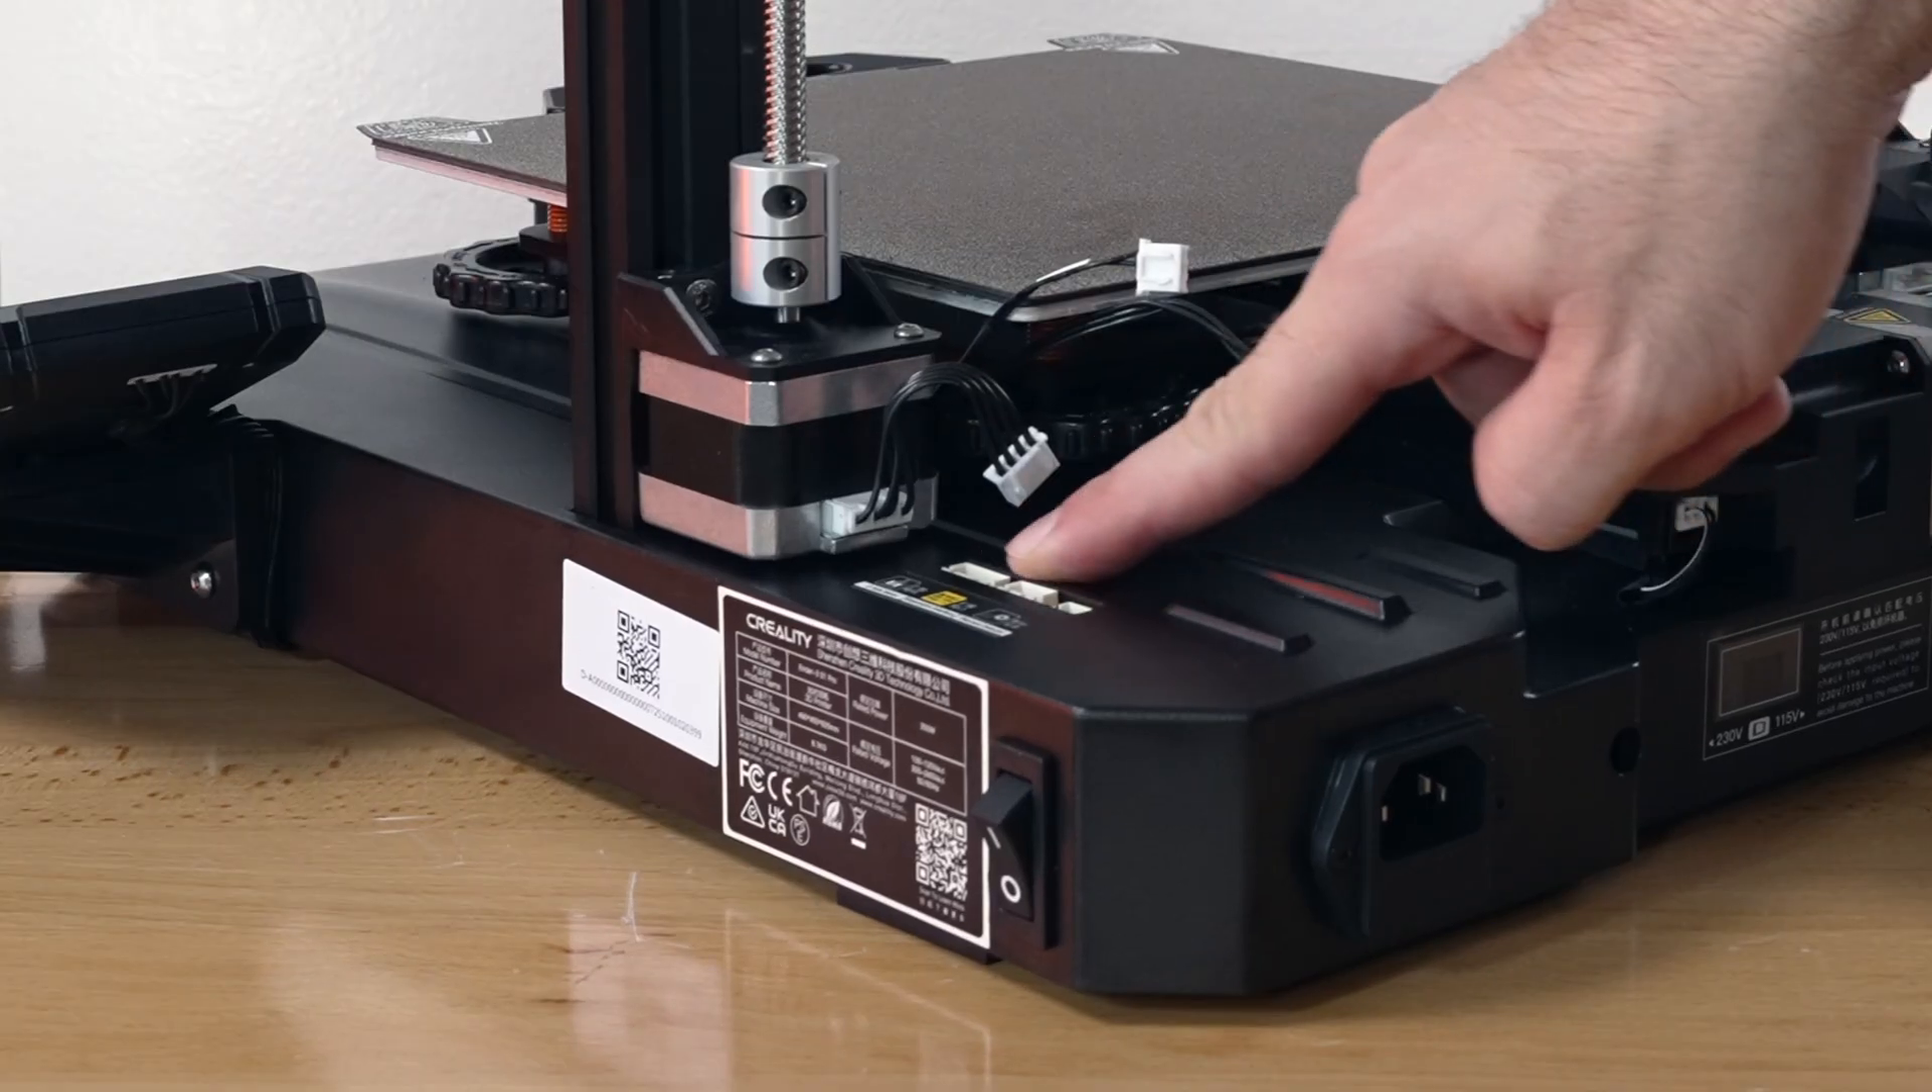So so if we come down we can see that we got a few wires here that we need to plug in.